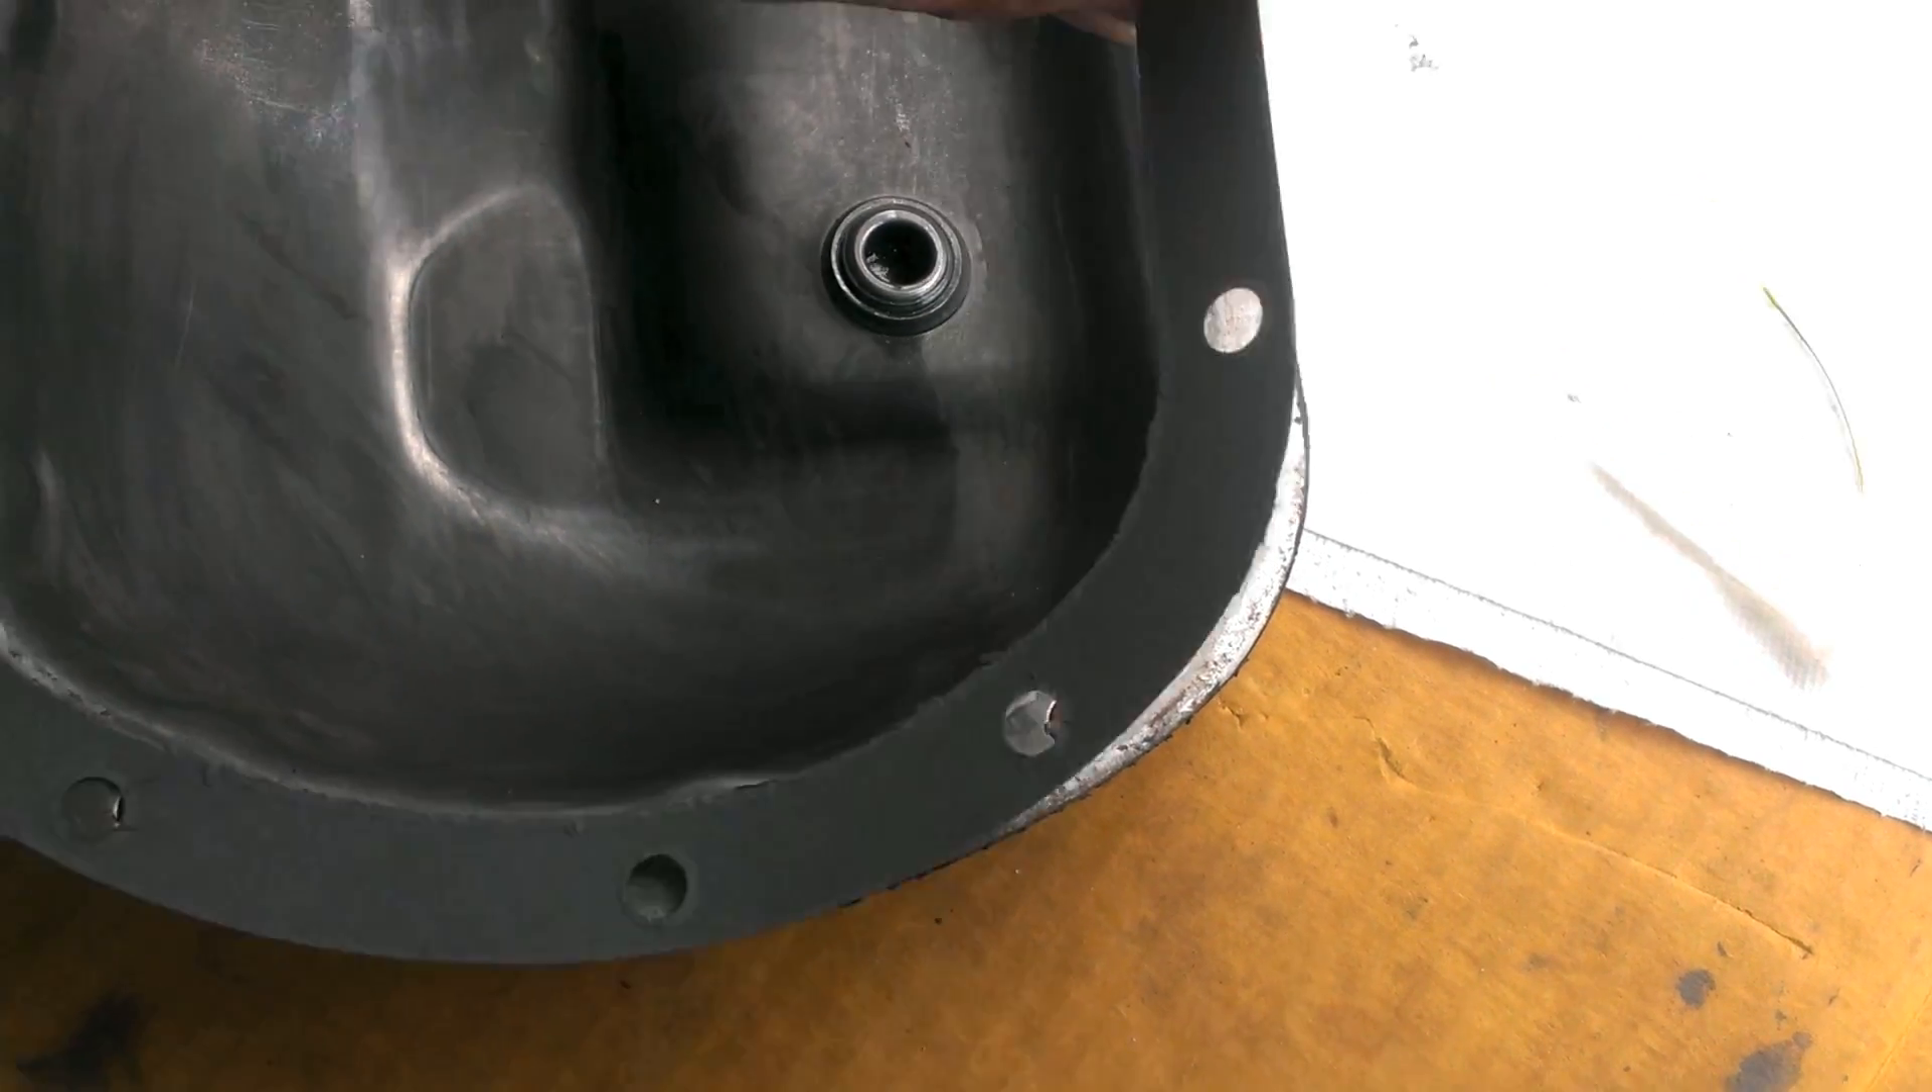So, I'm going to put the cover back on. Got my Felpro gasket on here.